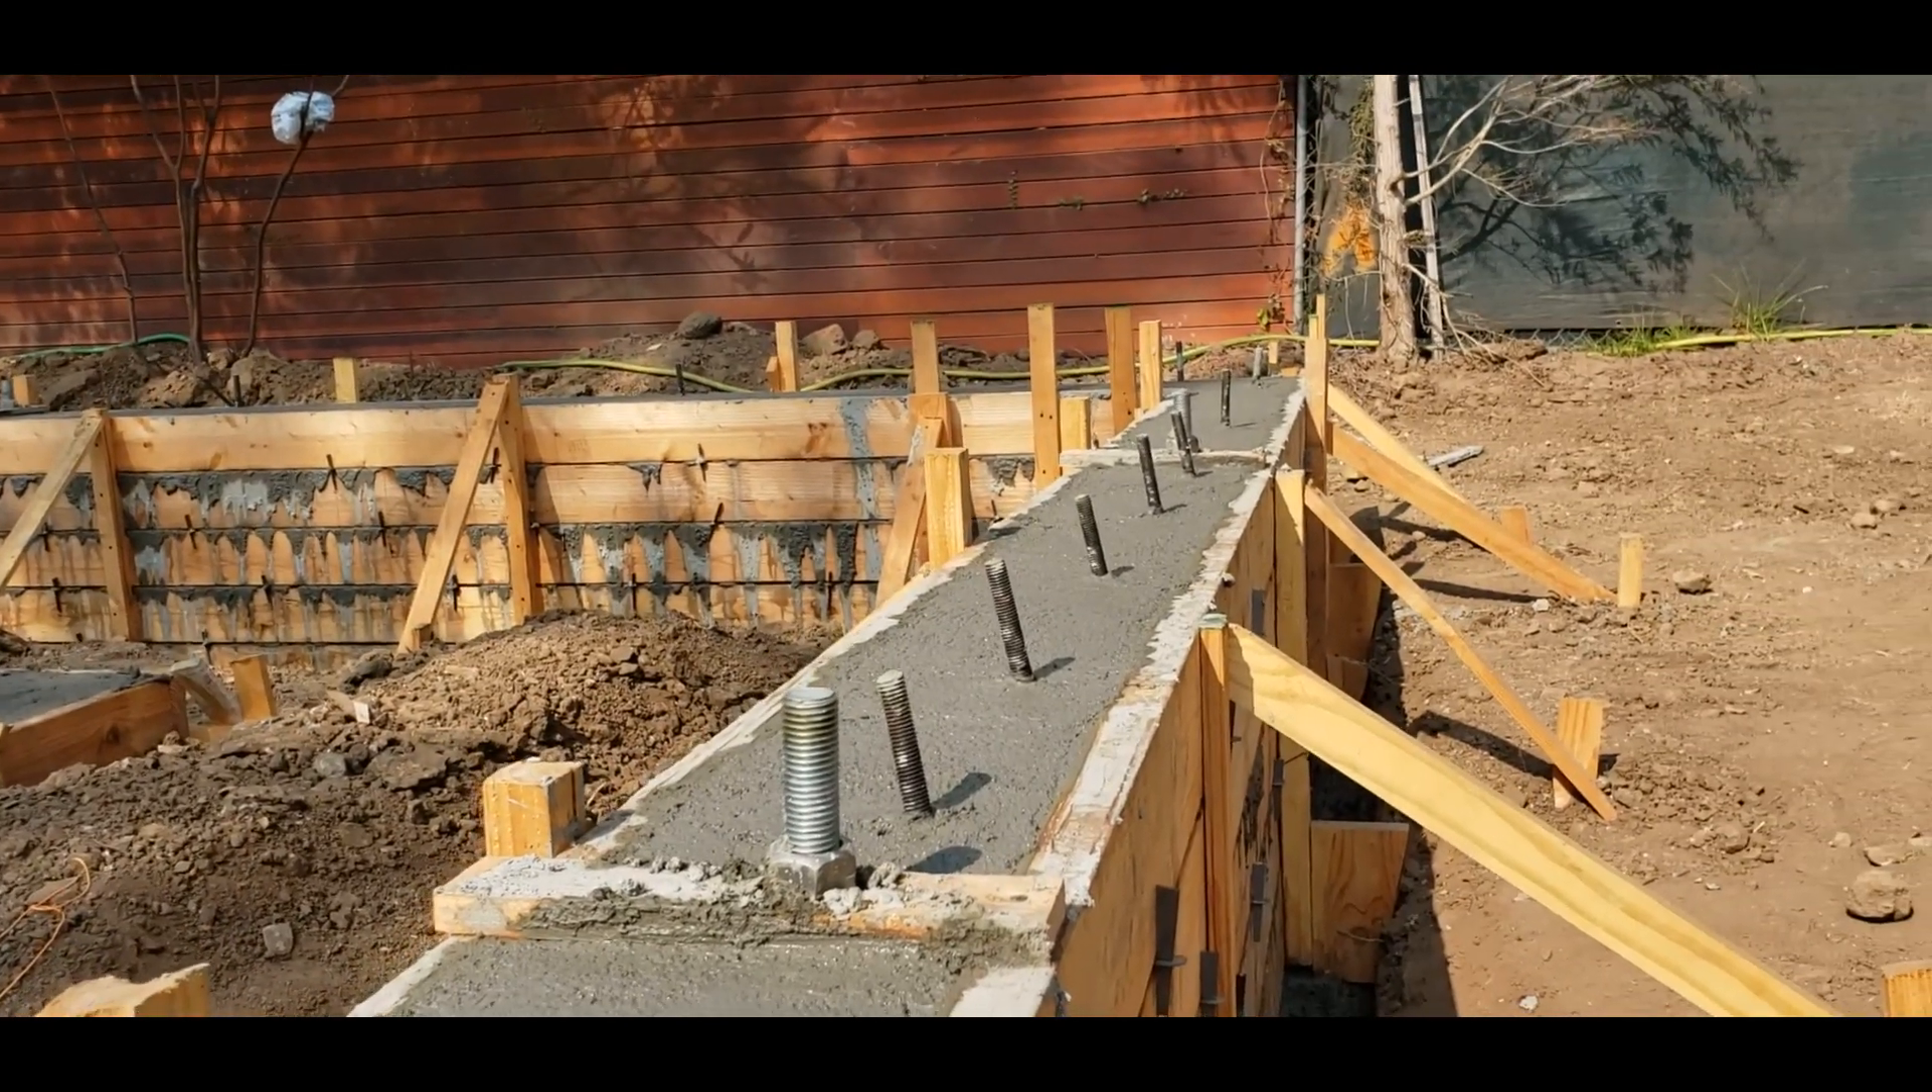Ahora todos los anchor bolts ya quedaron bien puestos.